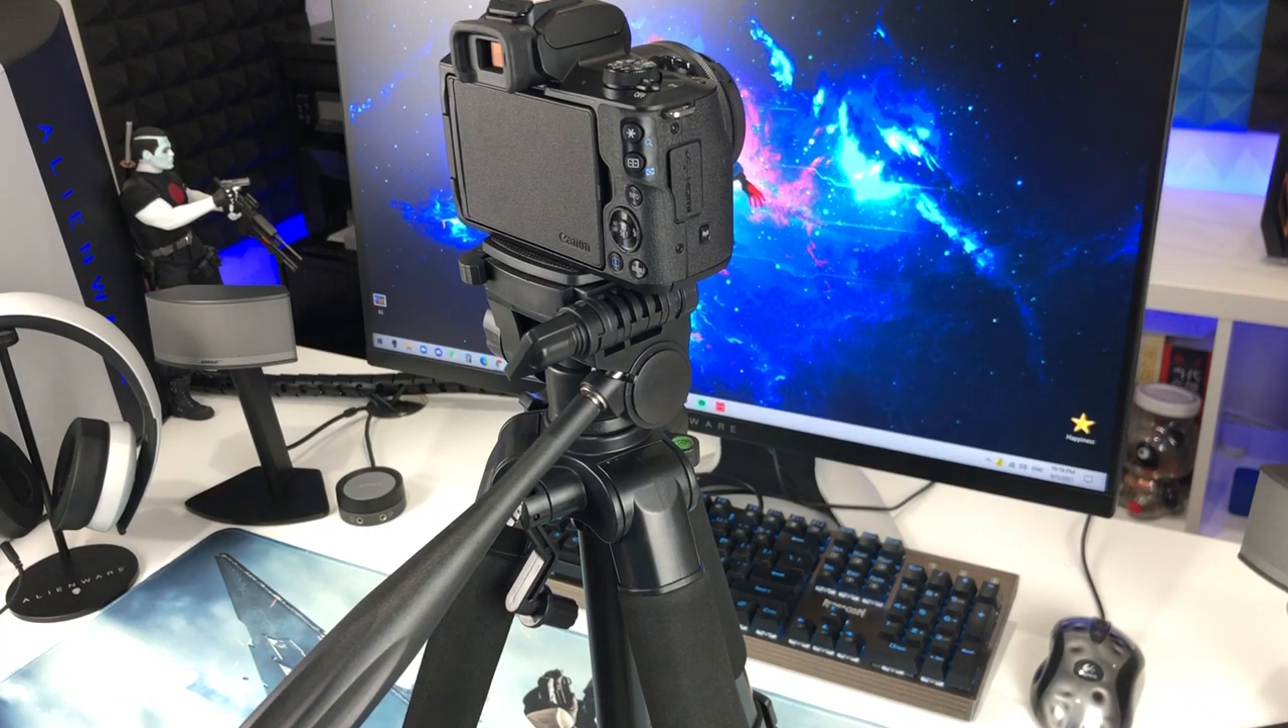And now the camera is in place, dude.